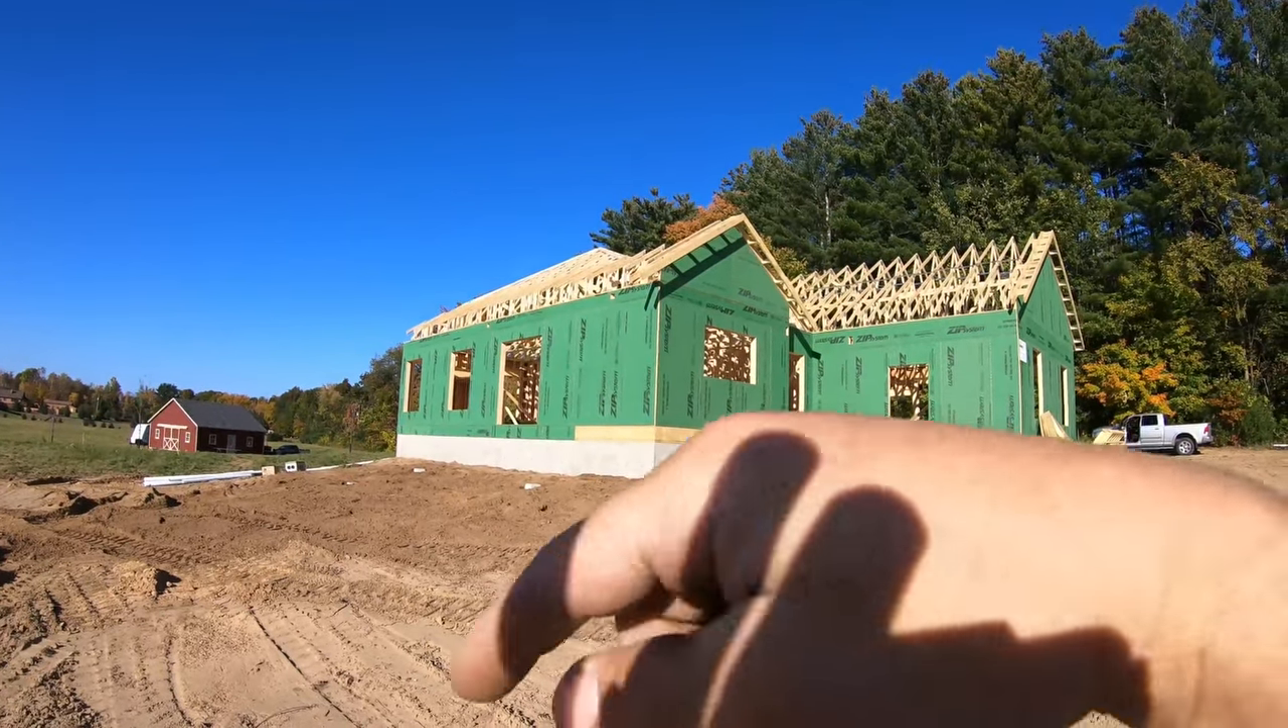There's the house all framed up.